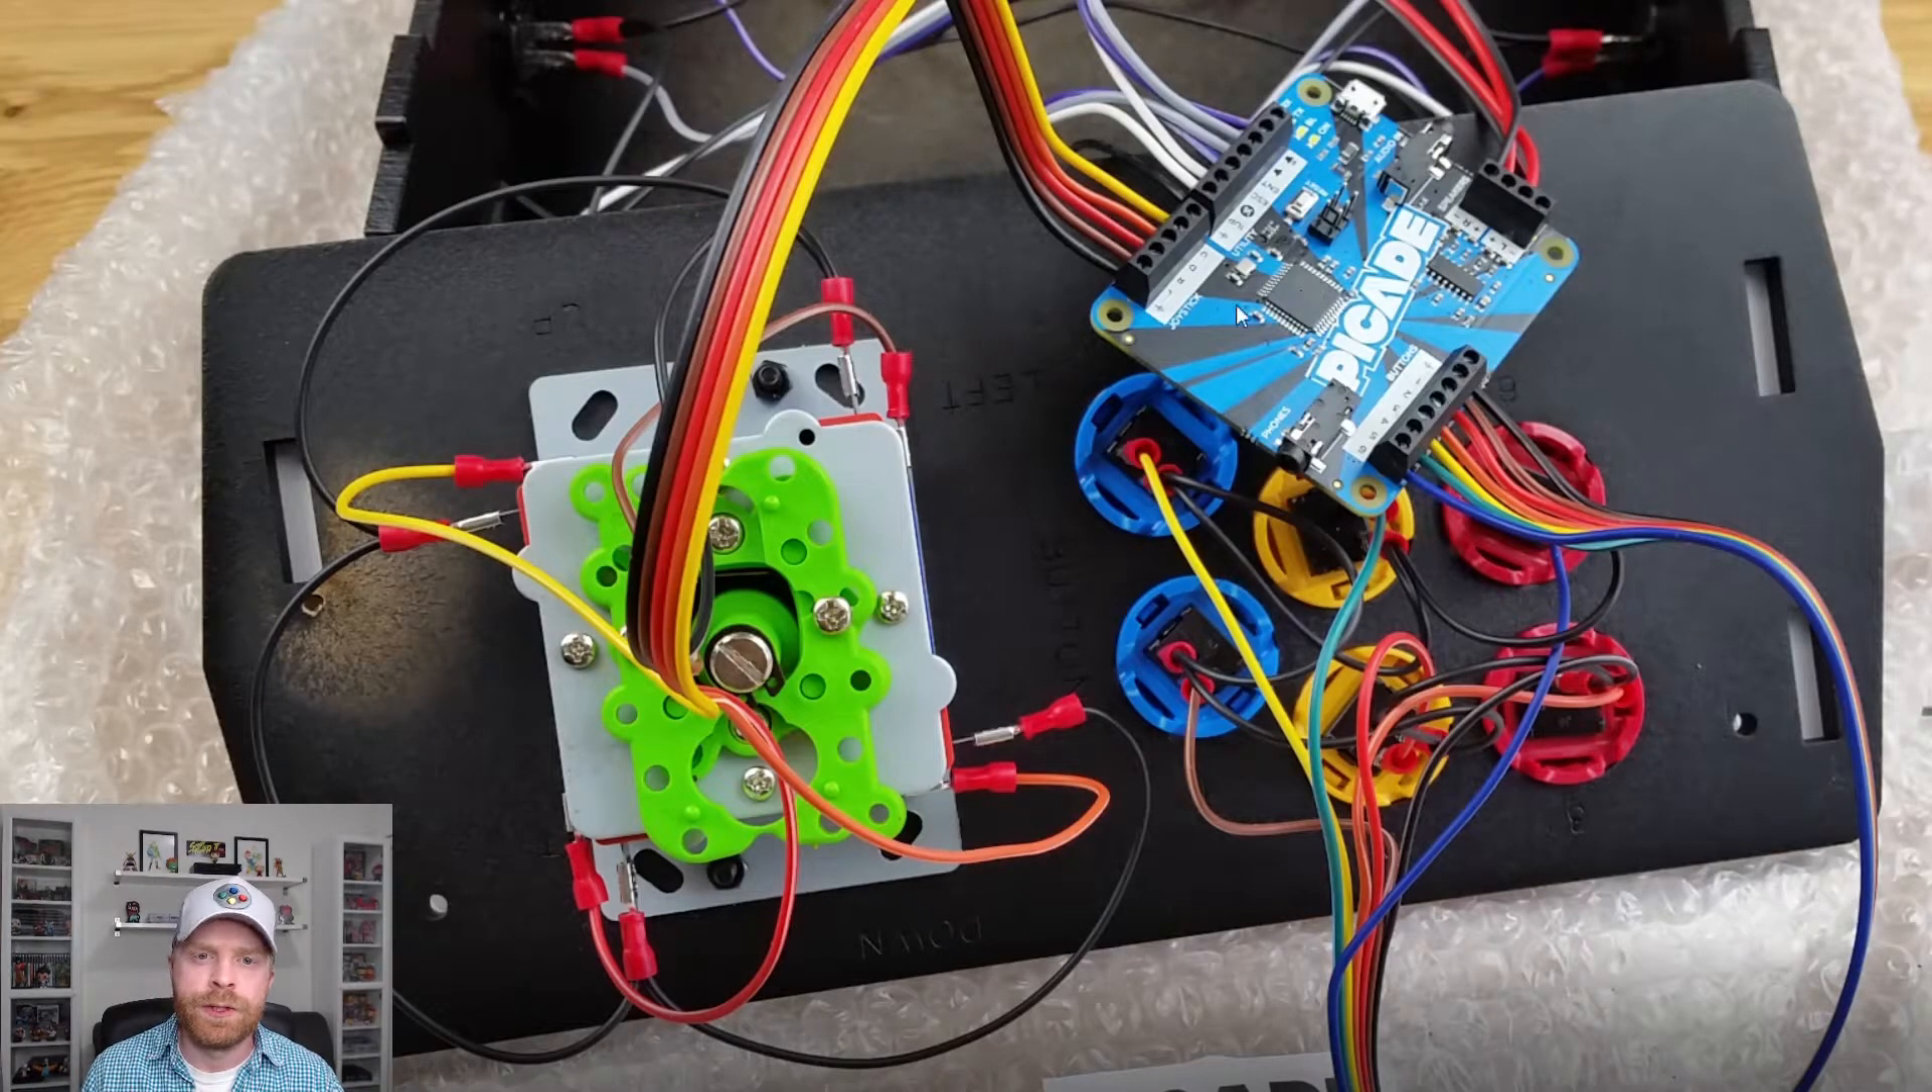Everything is connected so the wires are connected to the joystick, the buttons, this little board here, the buttons on the inside are also connected into this board.